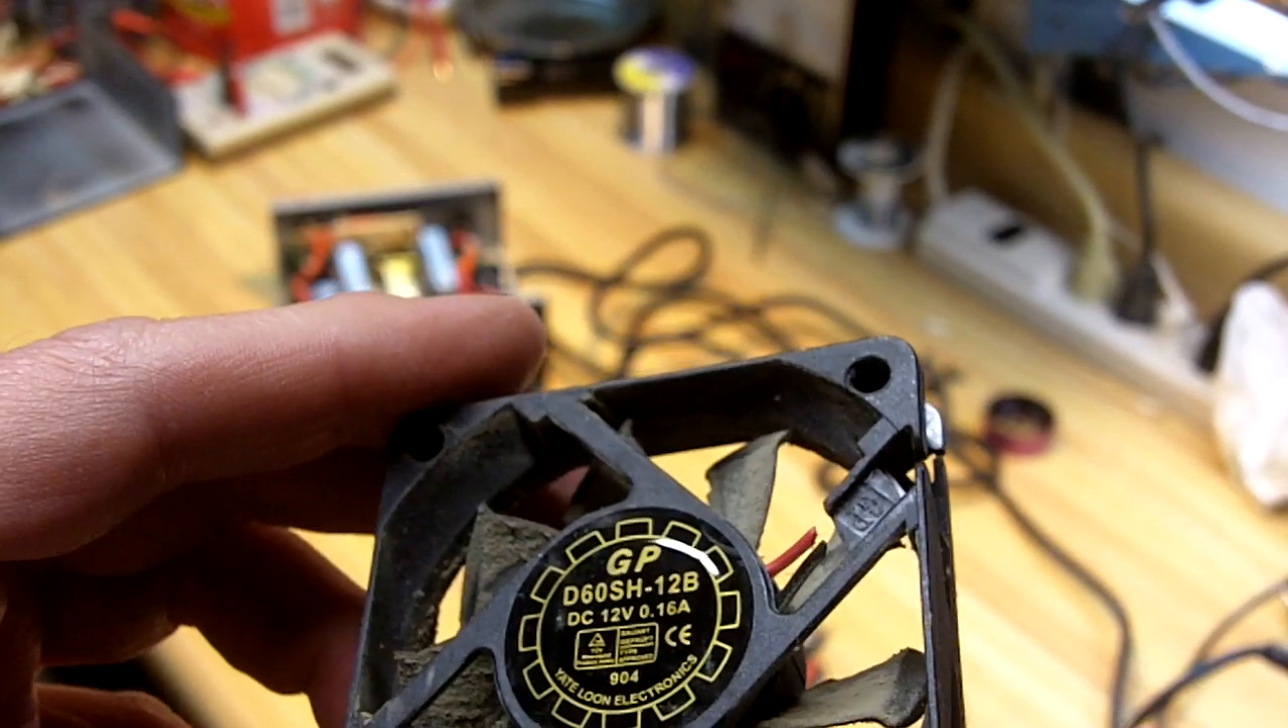Okay, I got the fan out.